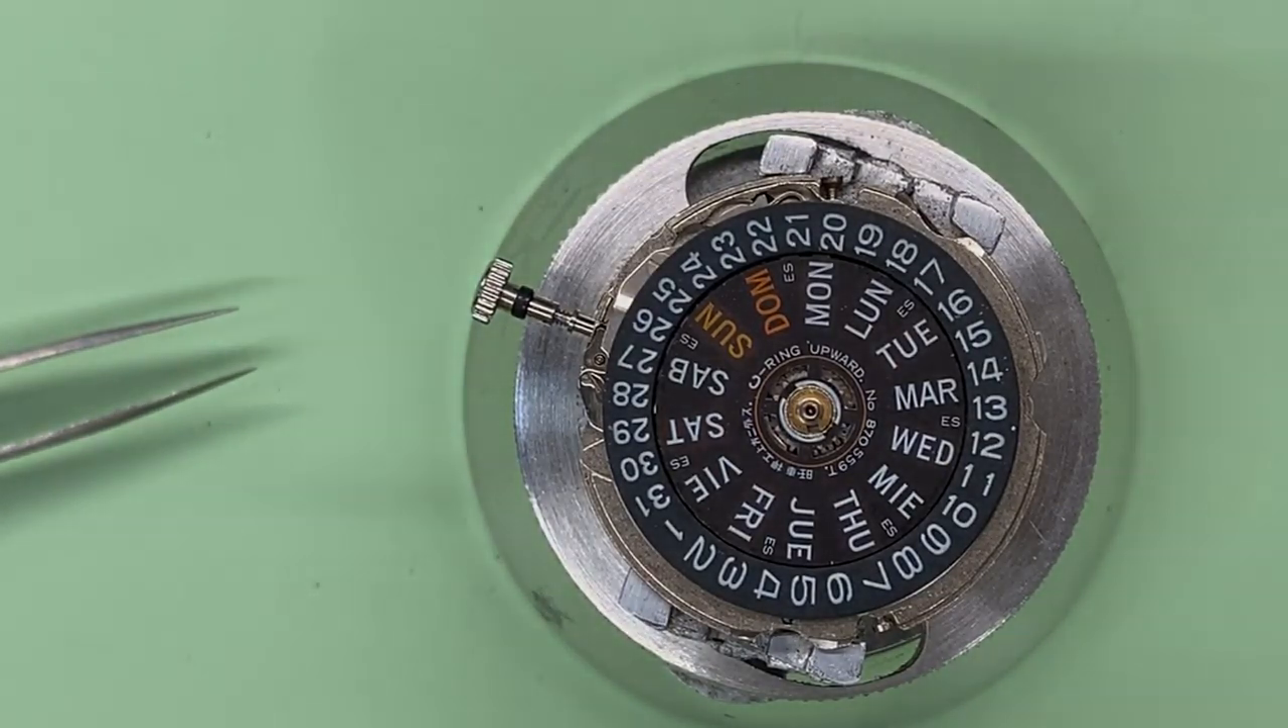That is the the date wheel and the day wheel installed.